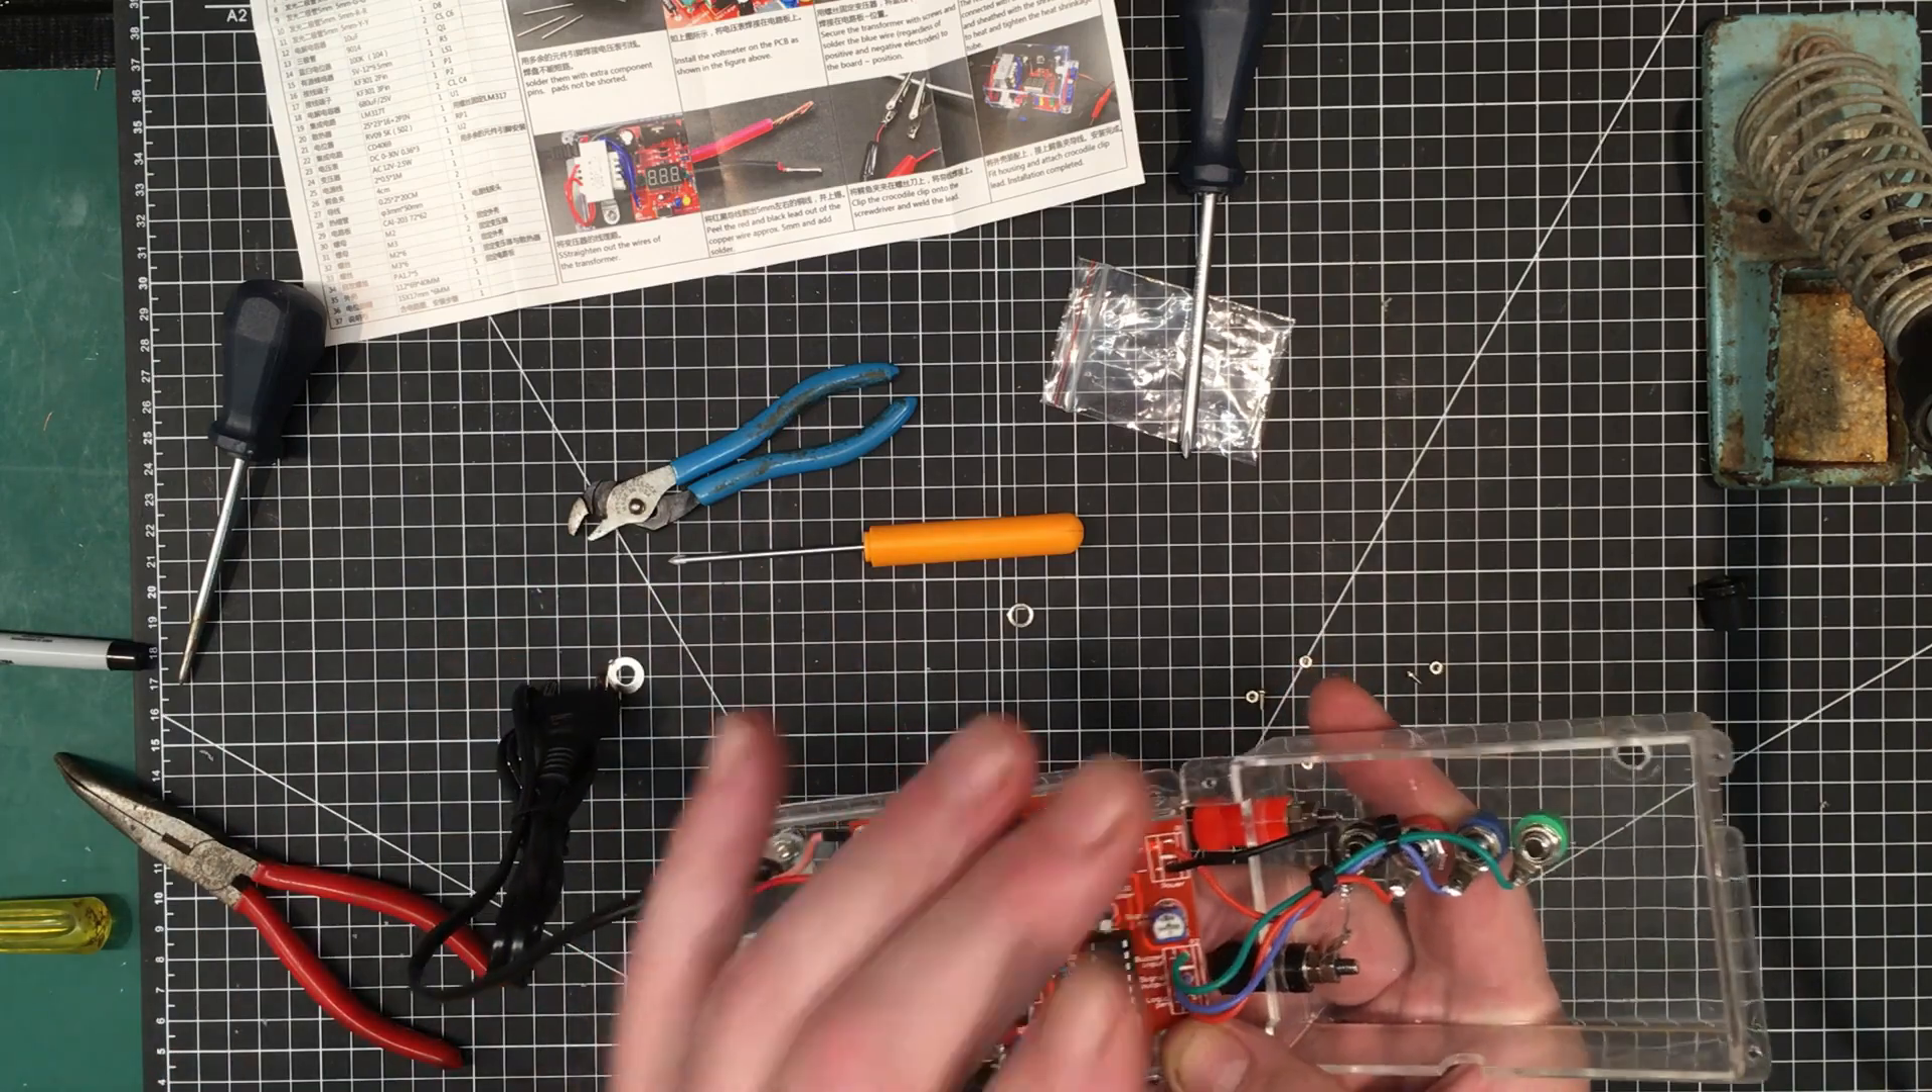Alright, we've got all the wiring that's done up here. Now all that remains to be done is the final assembly.